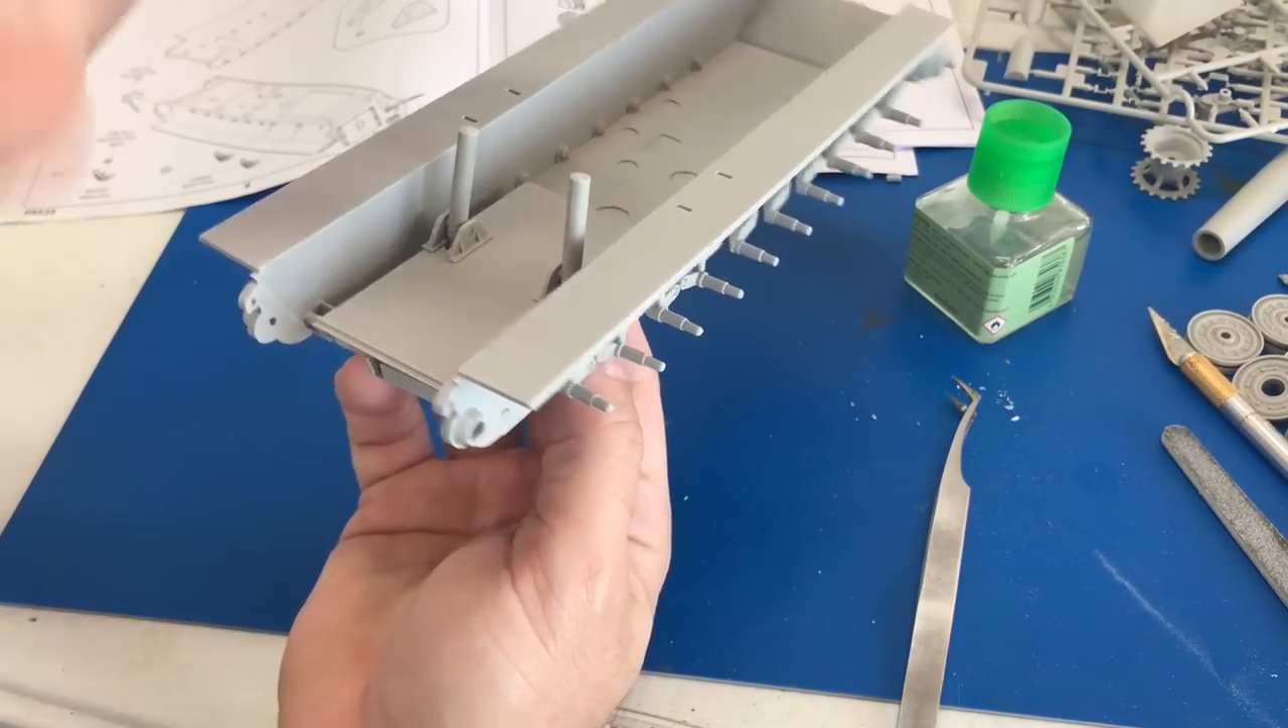So let the glue dry really well before you do any other type of playing around with the hull. Now I also went ahead and glued in just now these shock towers, I guess they are.